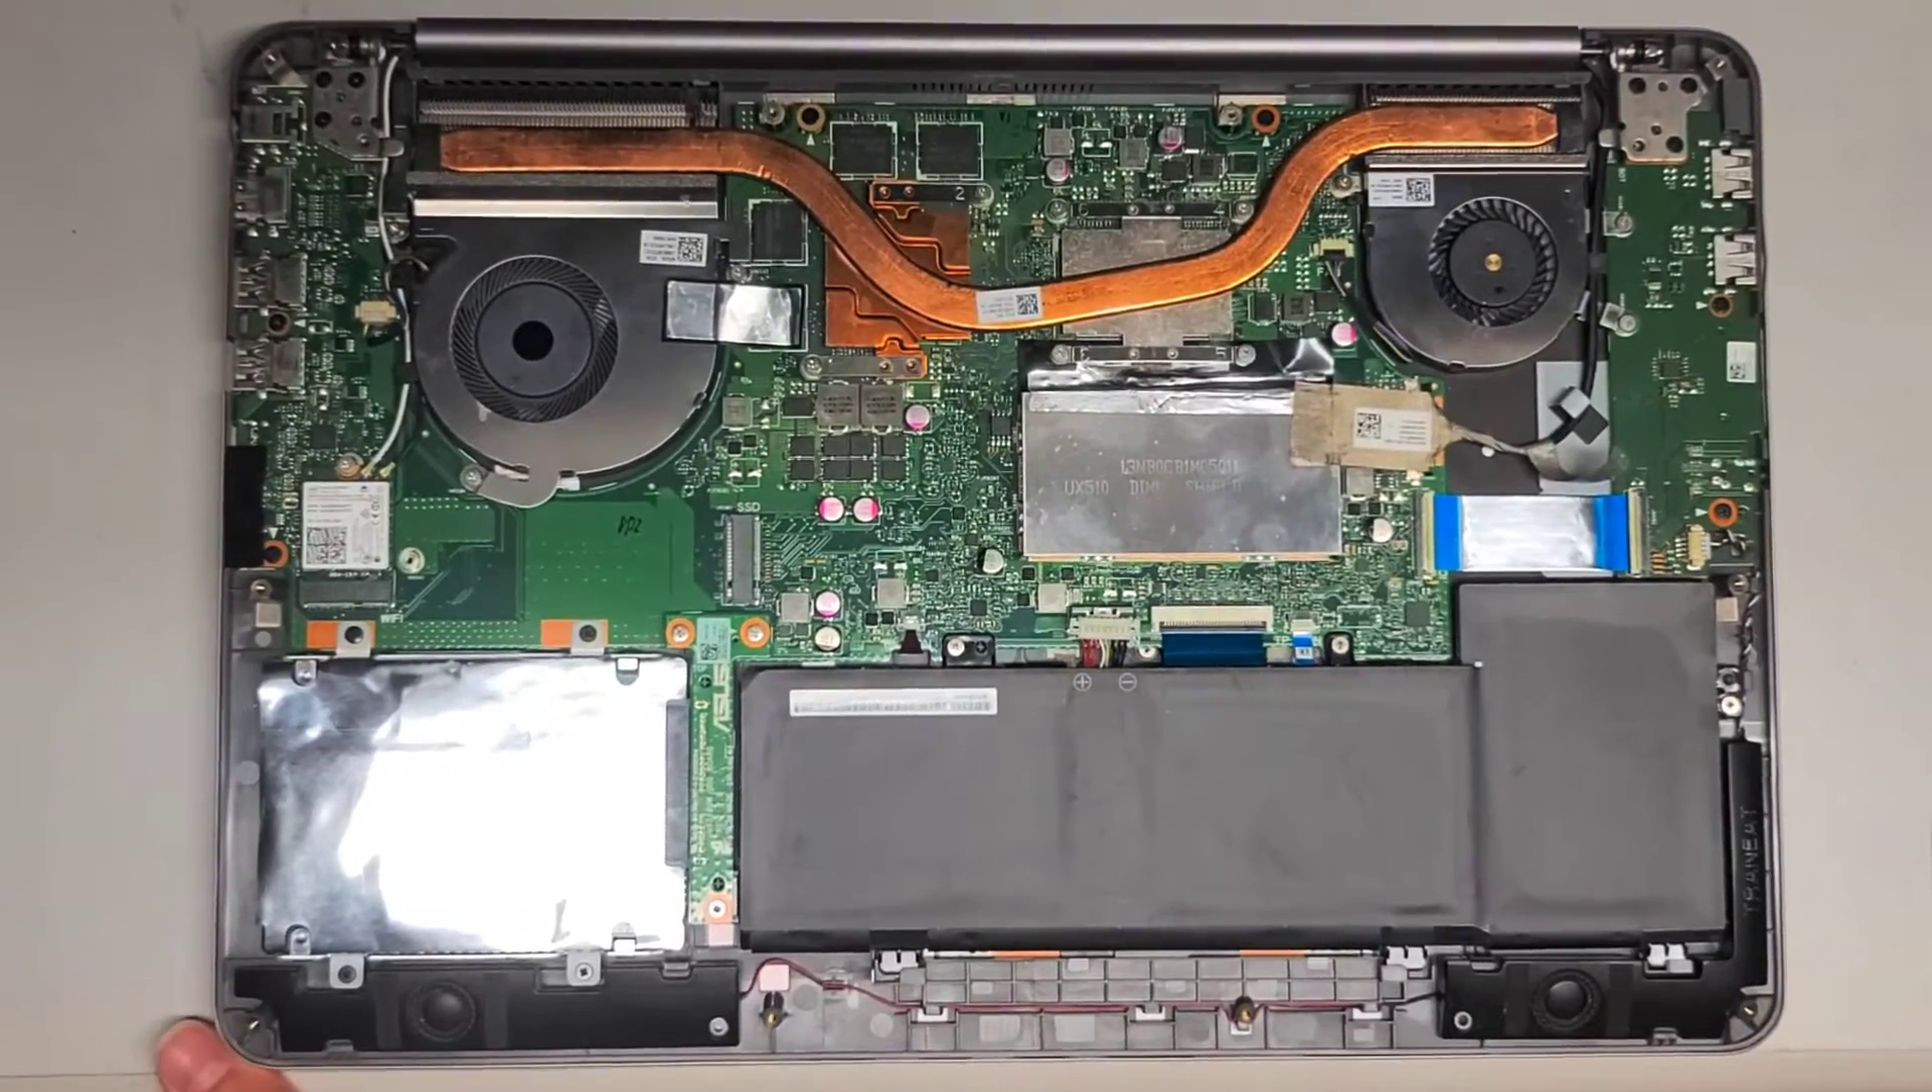I forgot to put the cover back on.